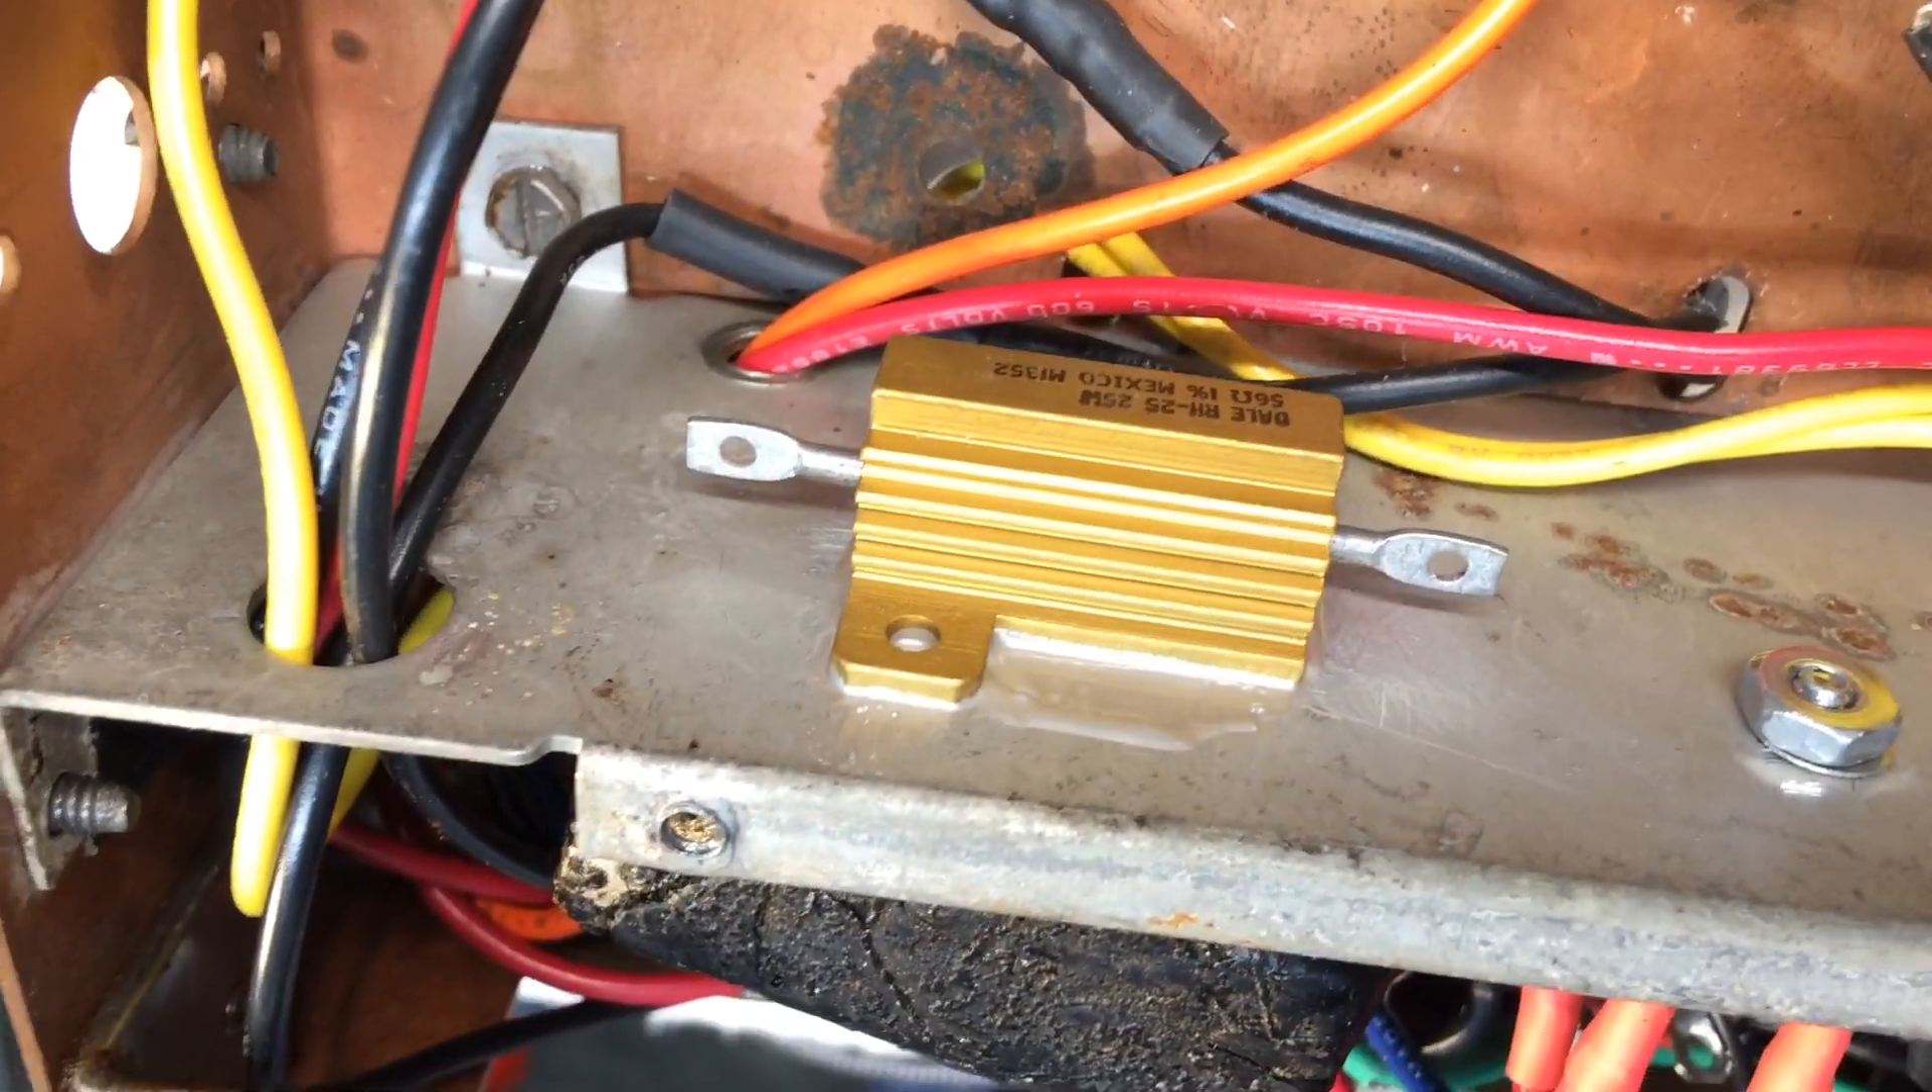You can see here I've got the power resistor placed where I want it.